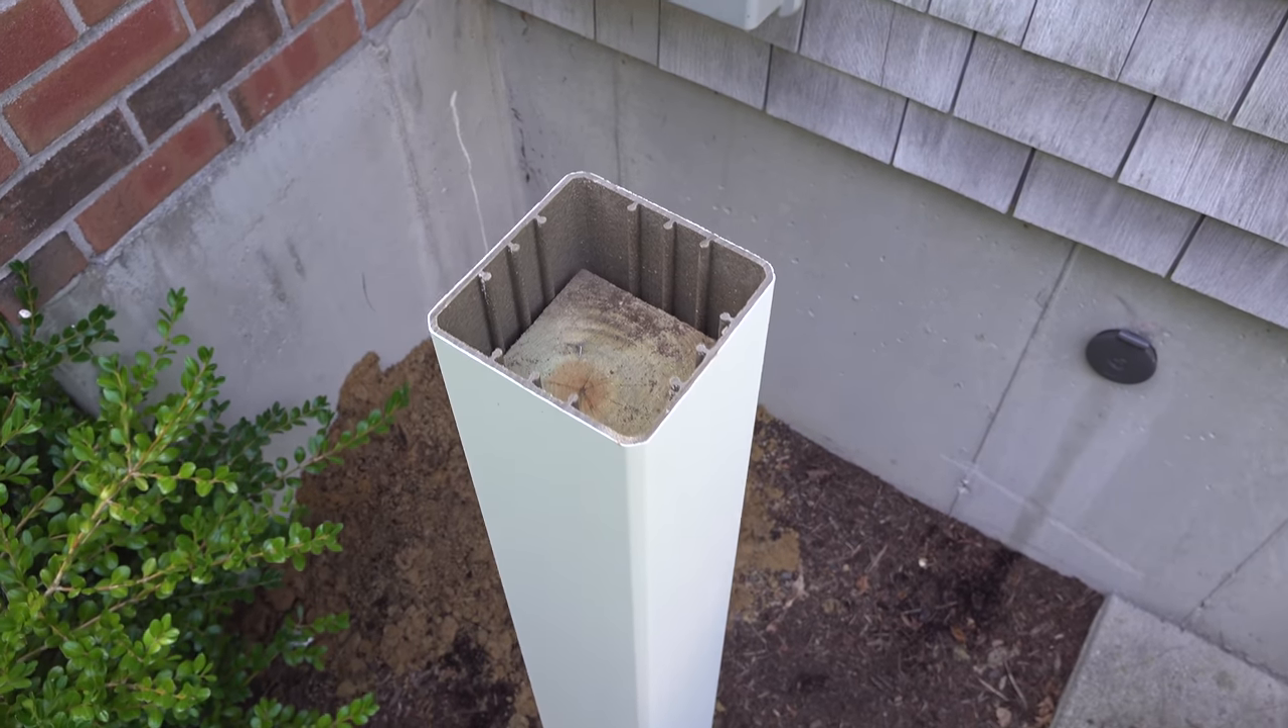So I went ahead and bought this PVC sleeve and it just goes right over that post.